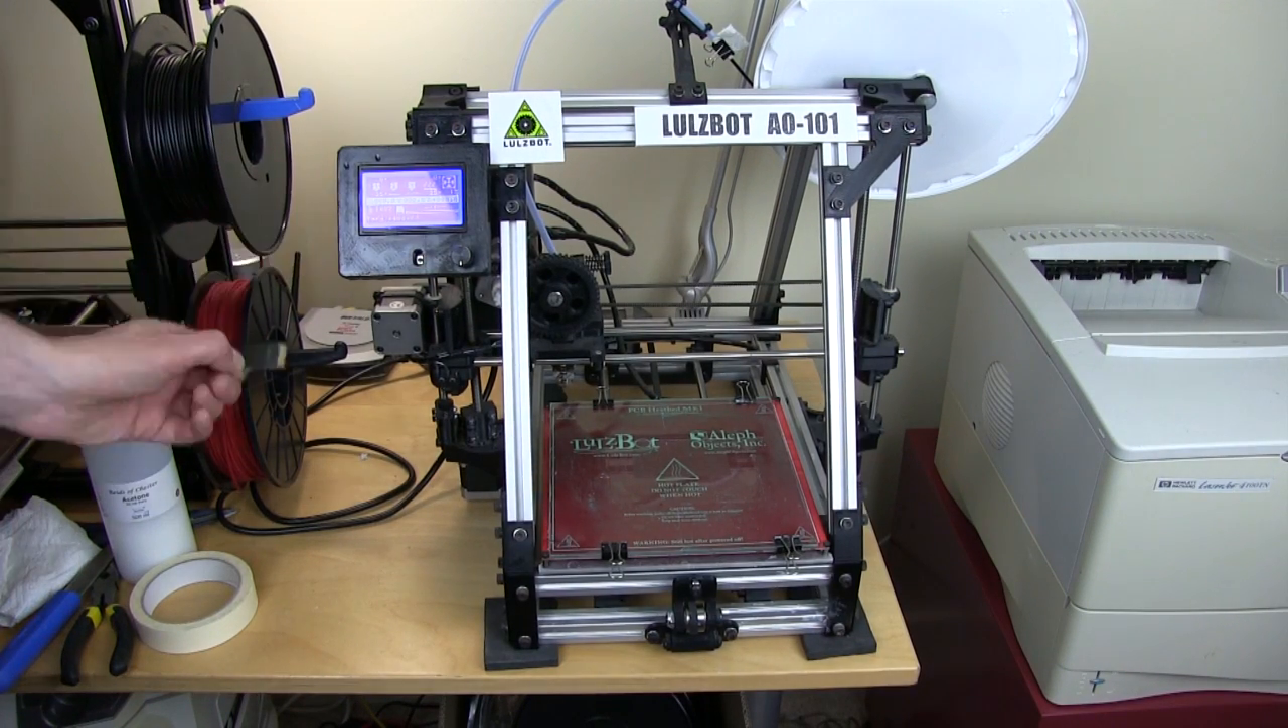So here's the display all mounted in its 3D printed box.